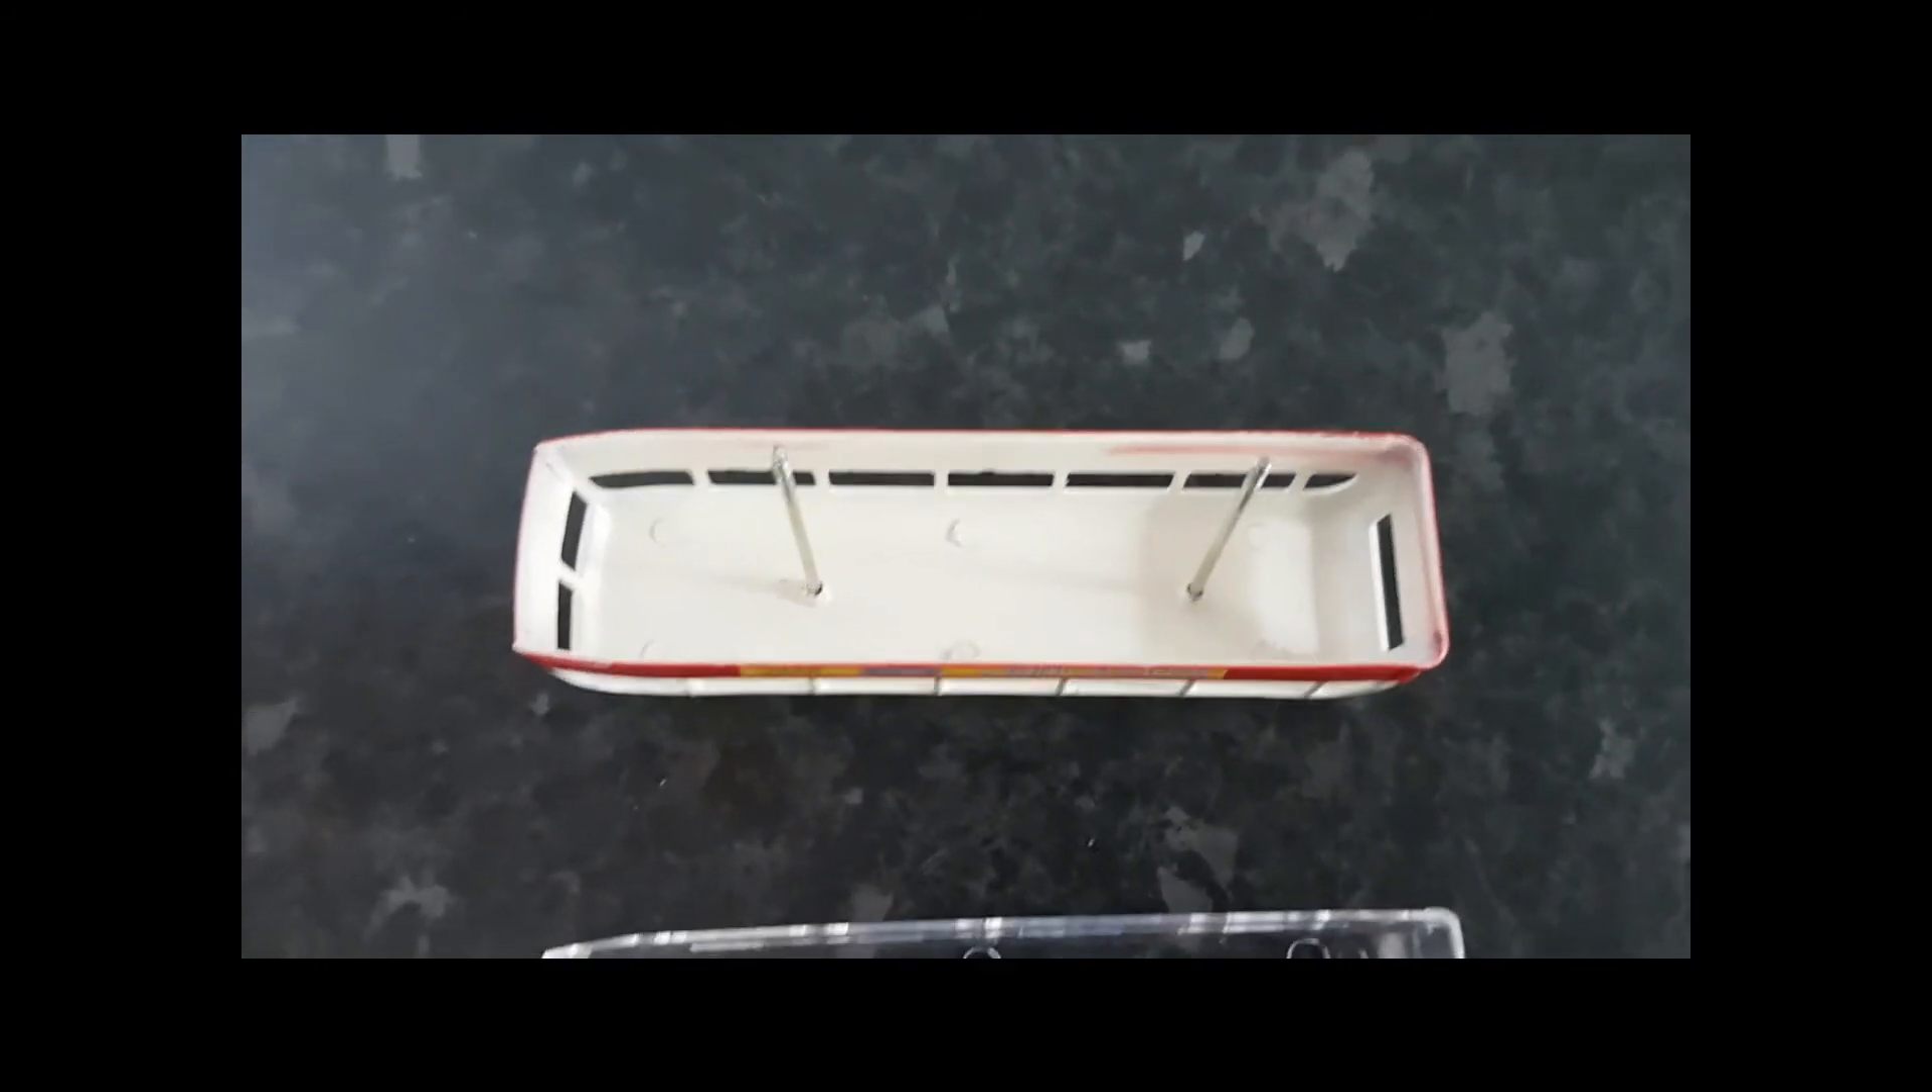And in the roof, of course, we've still got our two poles.